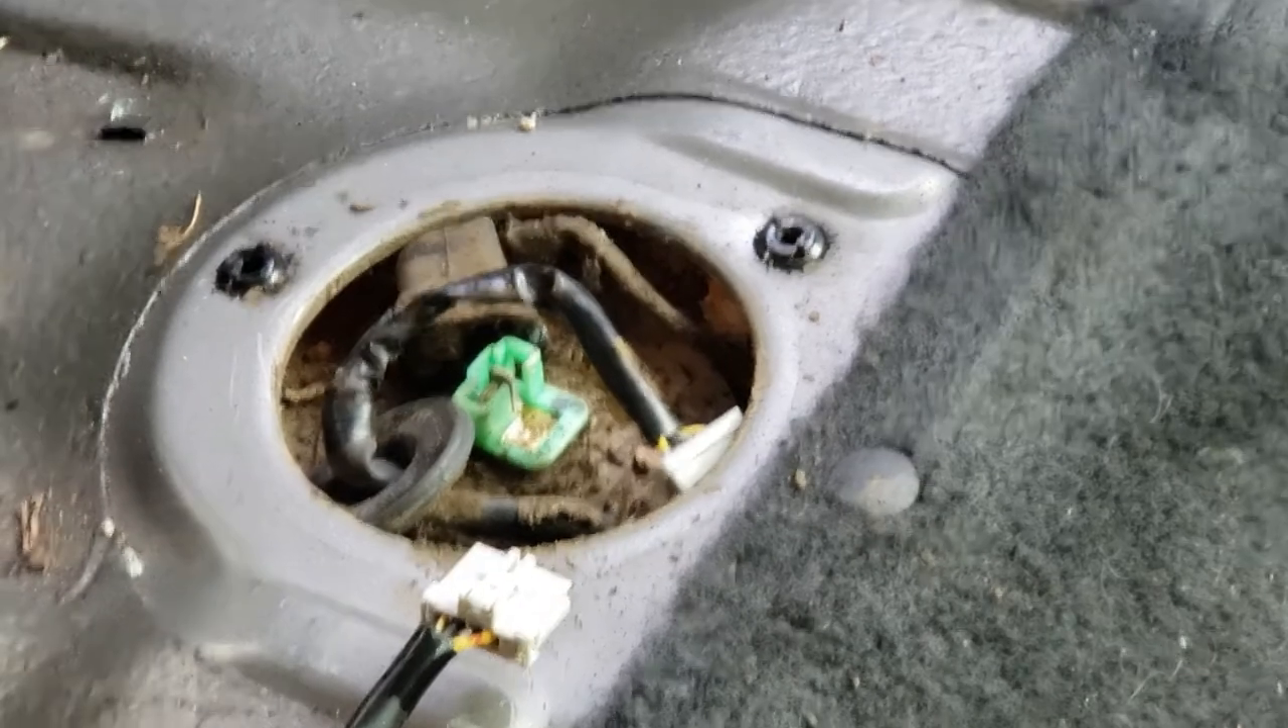Okay we've taken the fuel sending unit cover off disconnected the power wires and leads and tucked them back down.